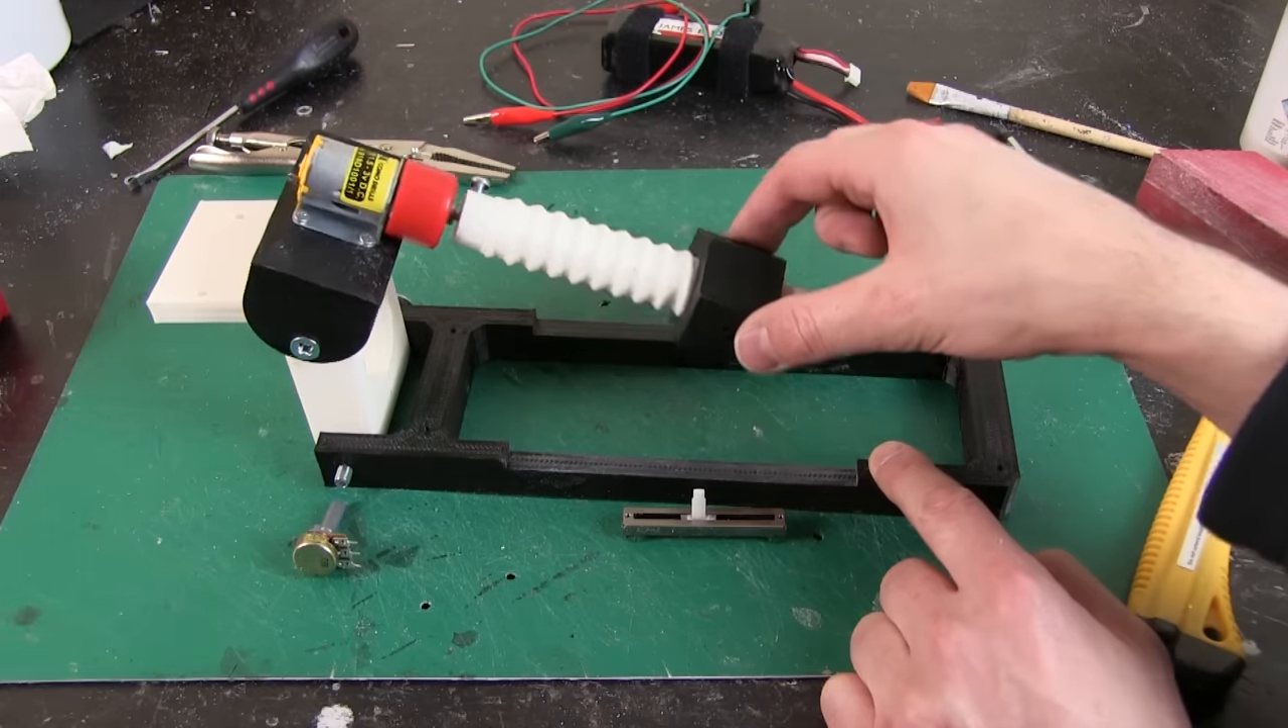So I've got my motor mounted with the linear actuator on a pivot and of course the arm here is on another pivot to the bottom.